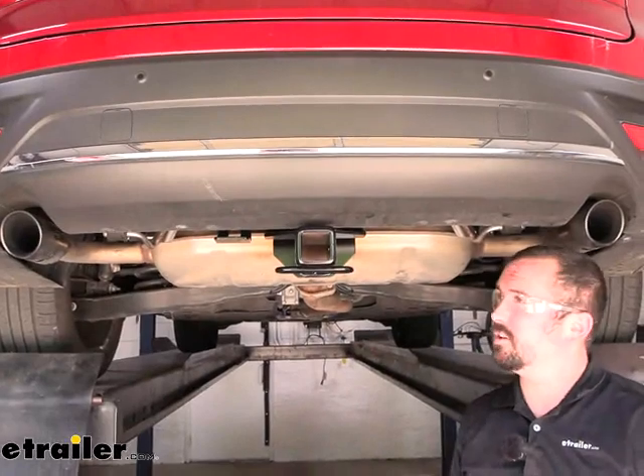We are officially done with the installation of our hitch.